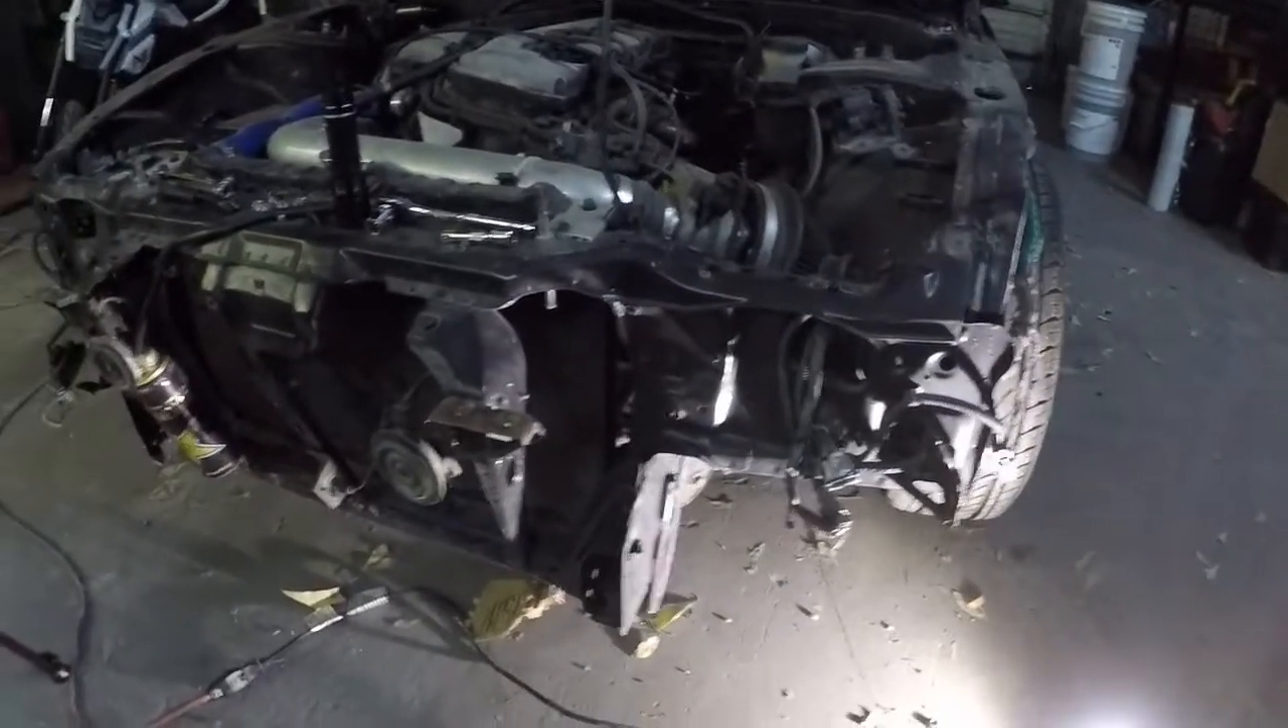But as of right now, I have the entire front end disassembled.